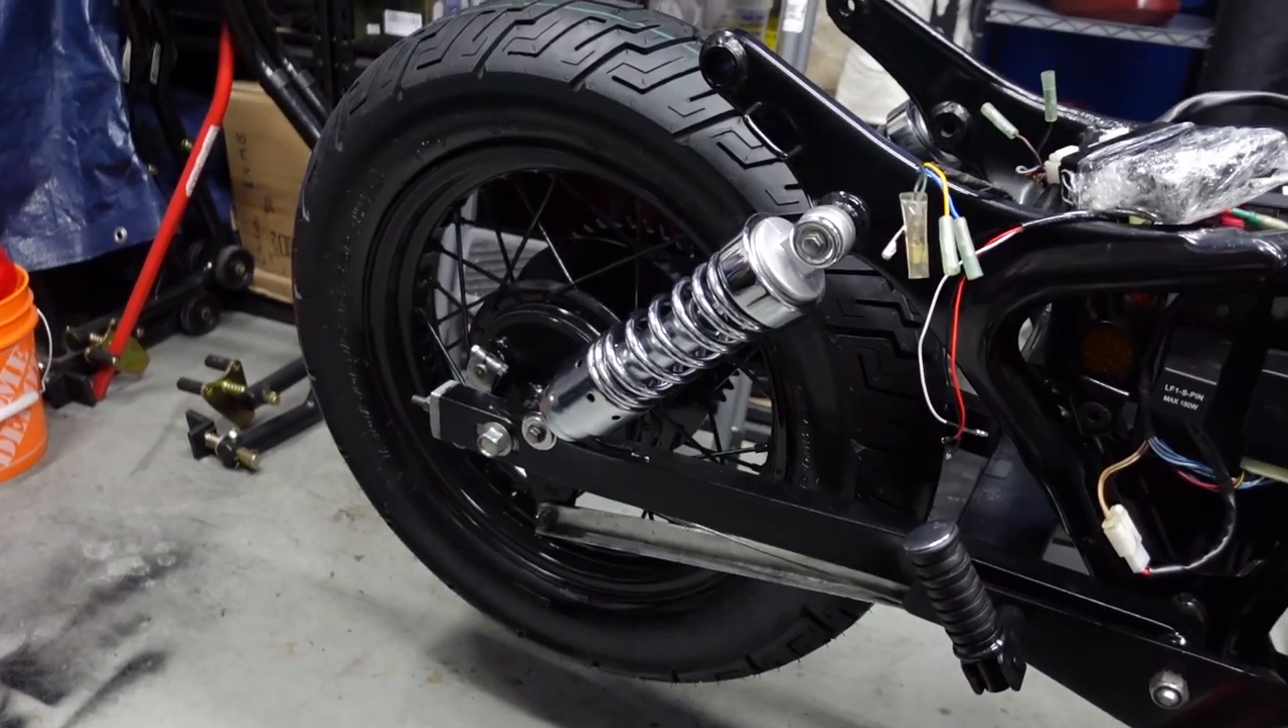Okay I have the wheel installed again. Everything's hooked up. So now let's test the brakes out.